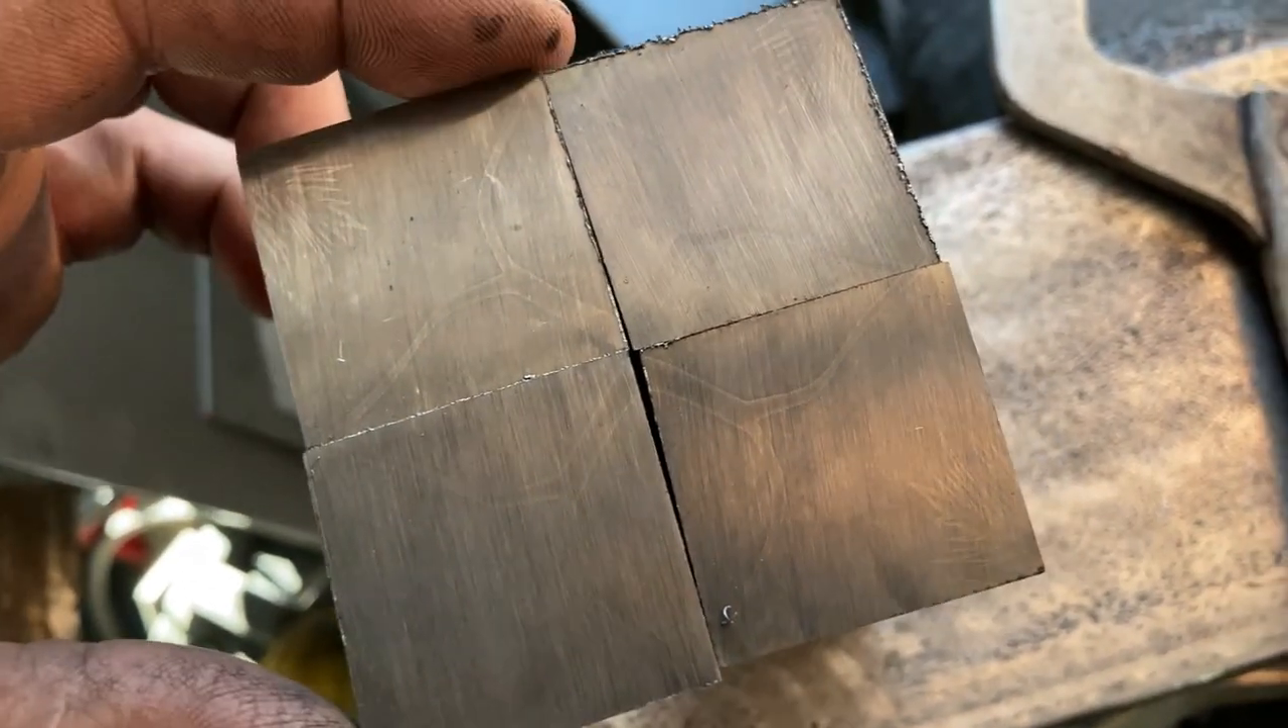You can see that the points here meet like they should.